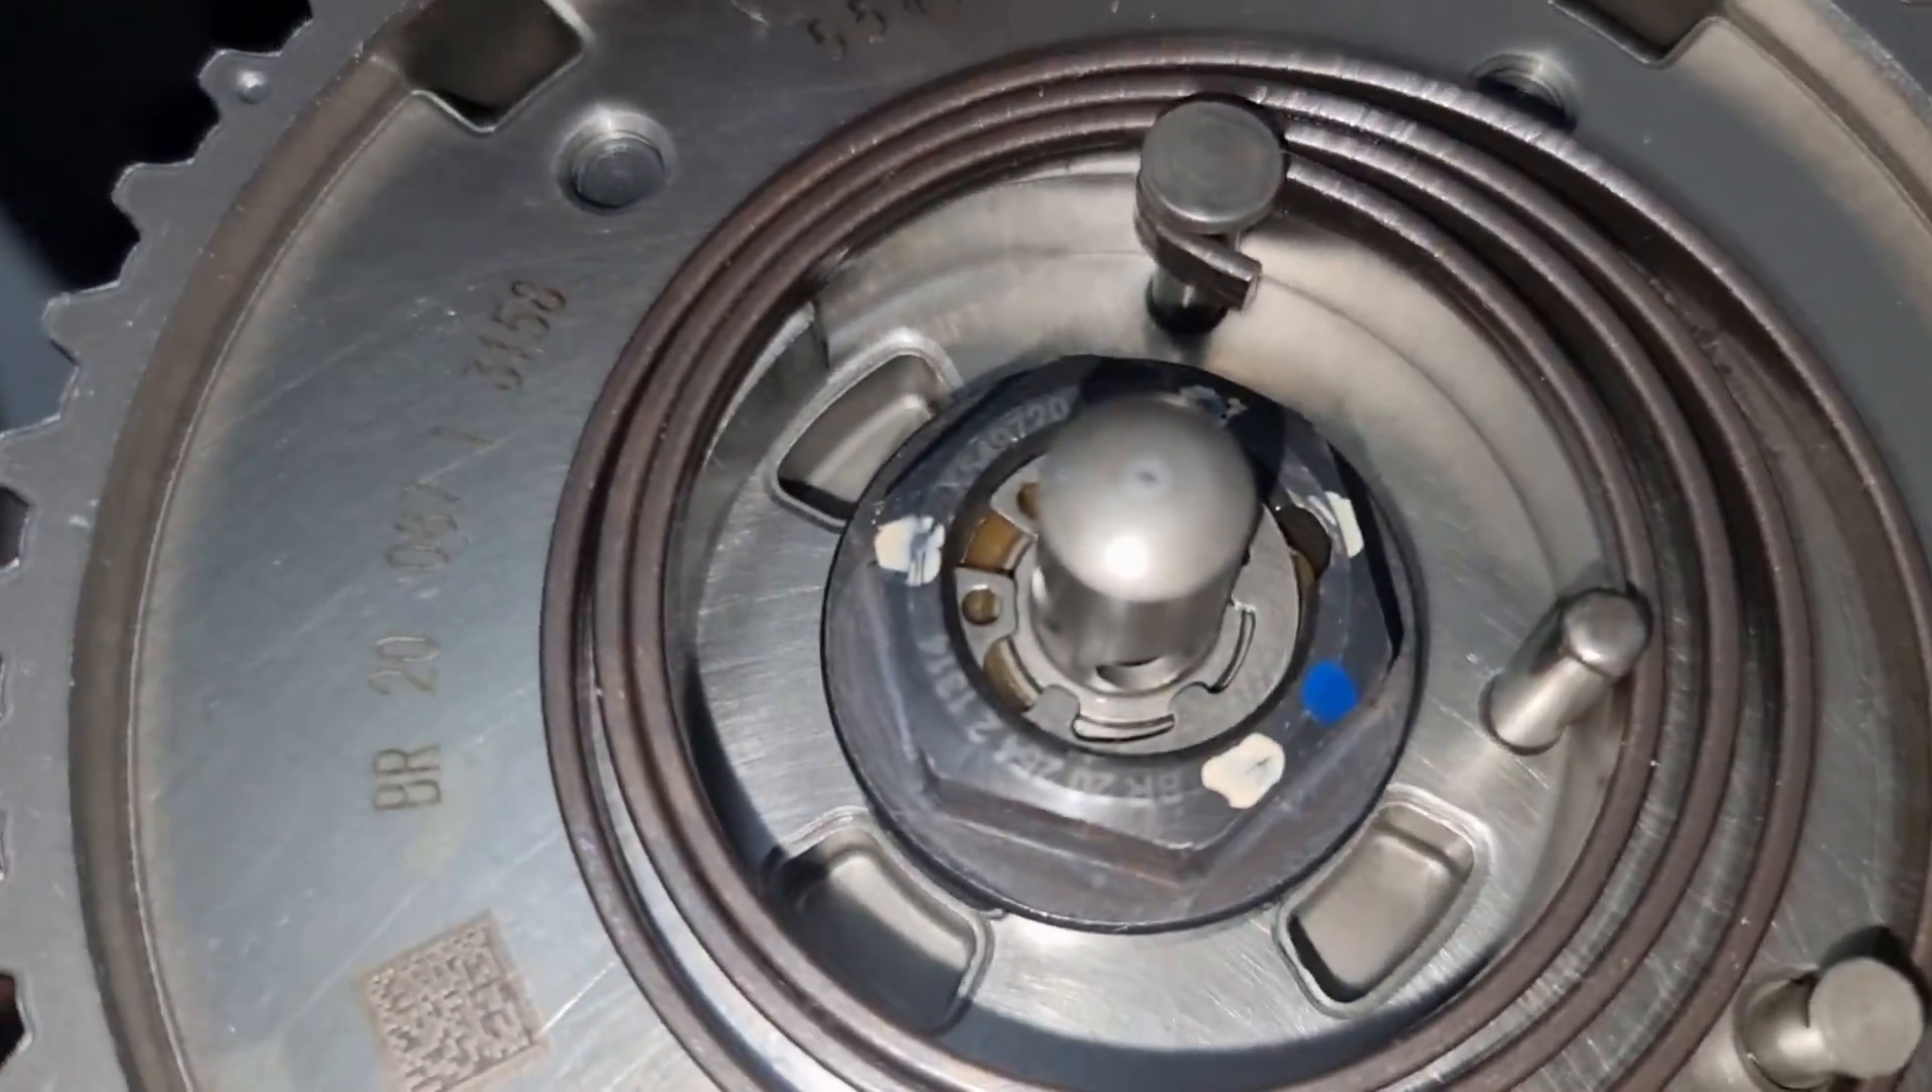Pronto tá montado a polia do comando variável.